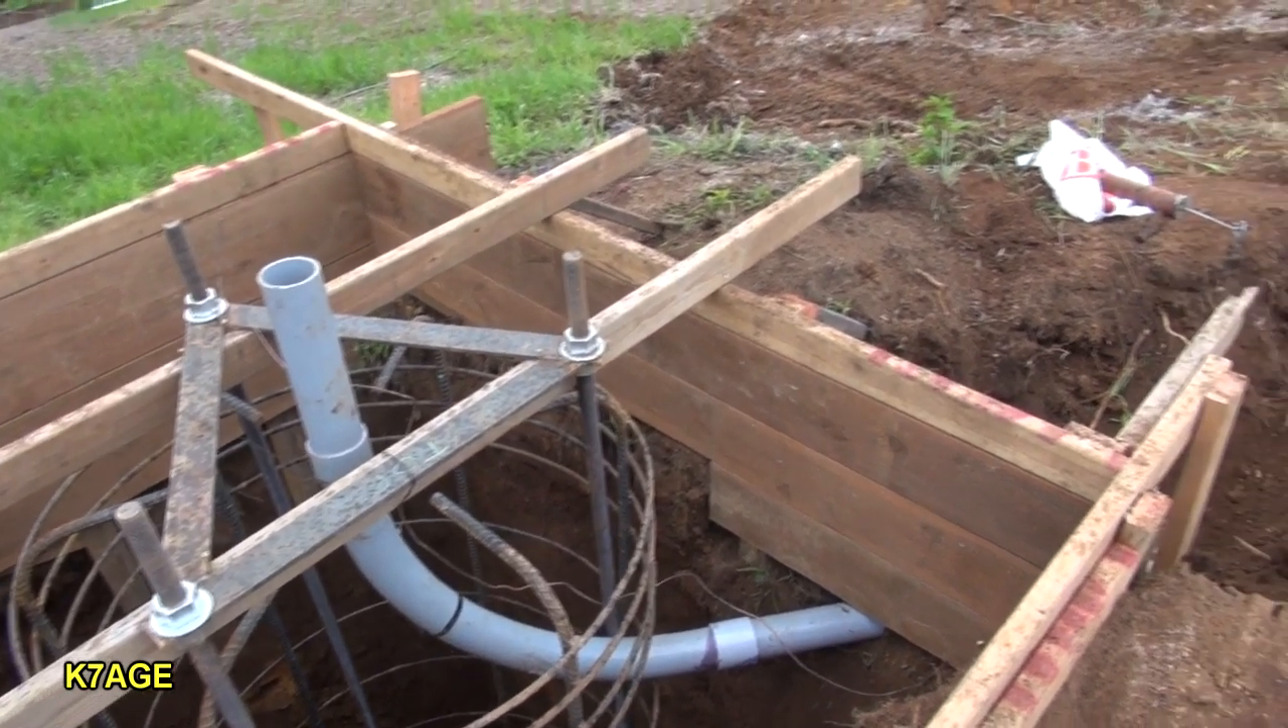Well, we got the tower base all in. The conduit brought up in the center.